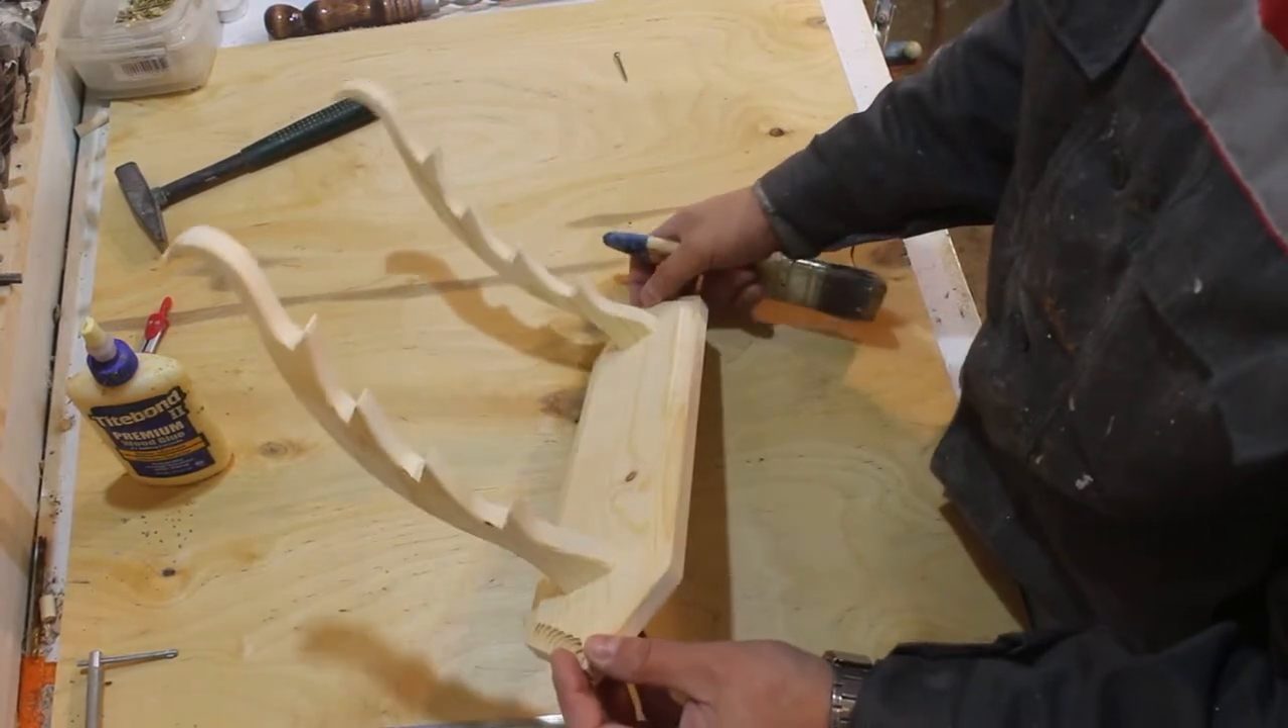Мы закрепили две наши лозы вот так вот.